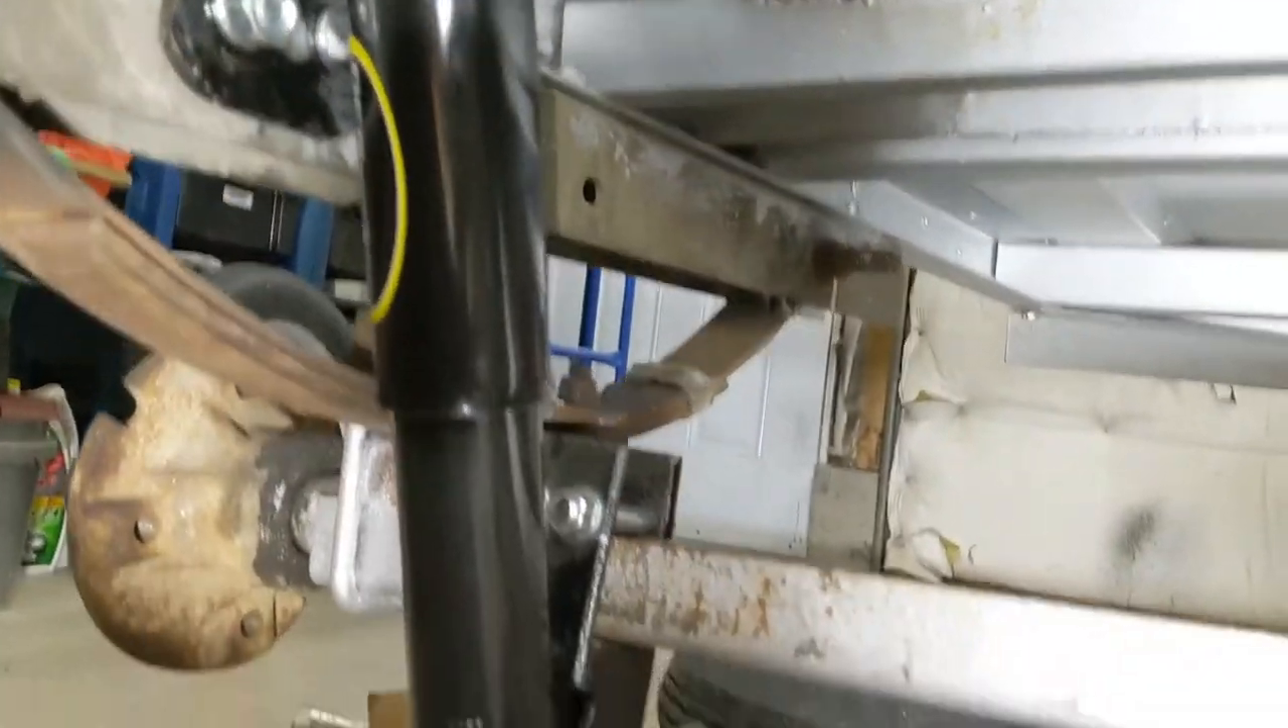We got one shock on in place.